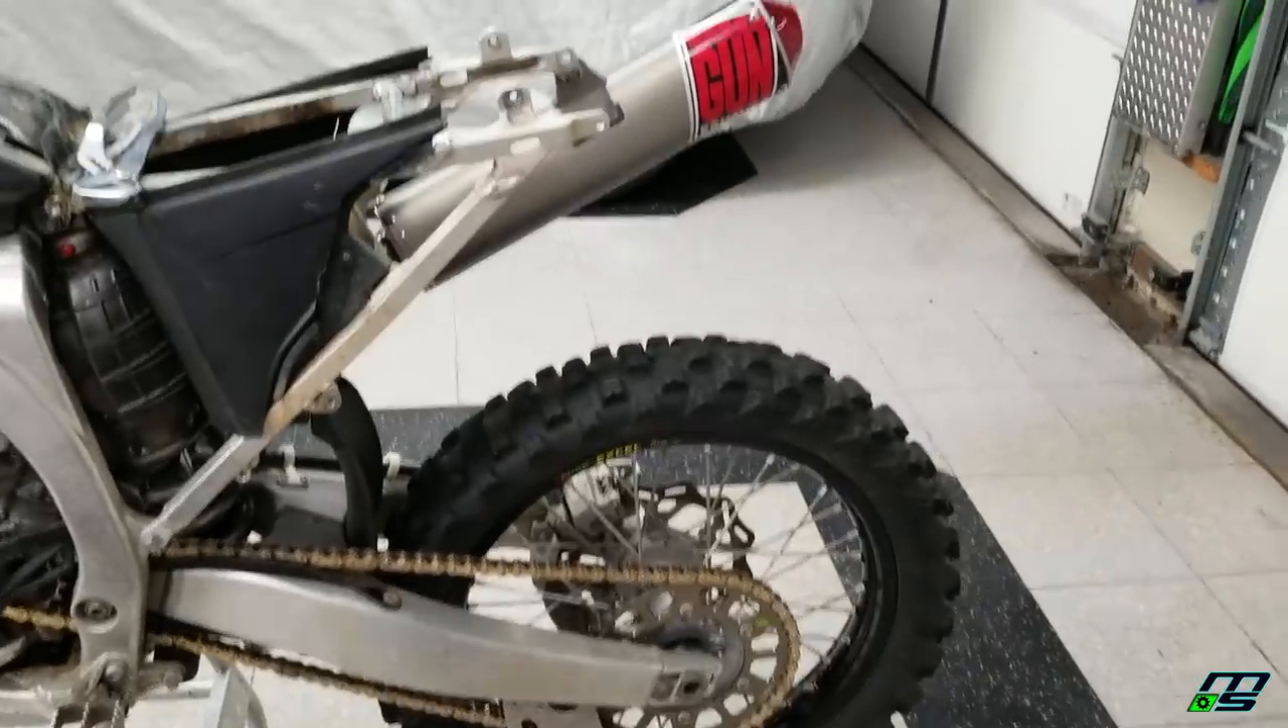And the pipe is looking a little bit better now that the back tire is on there.